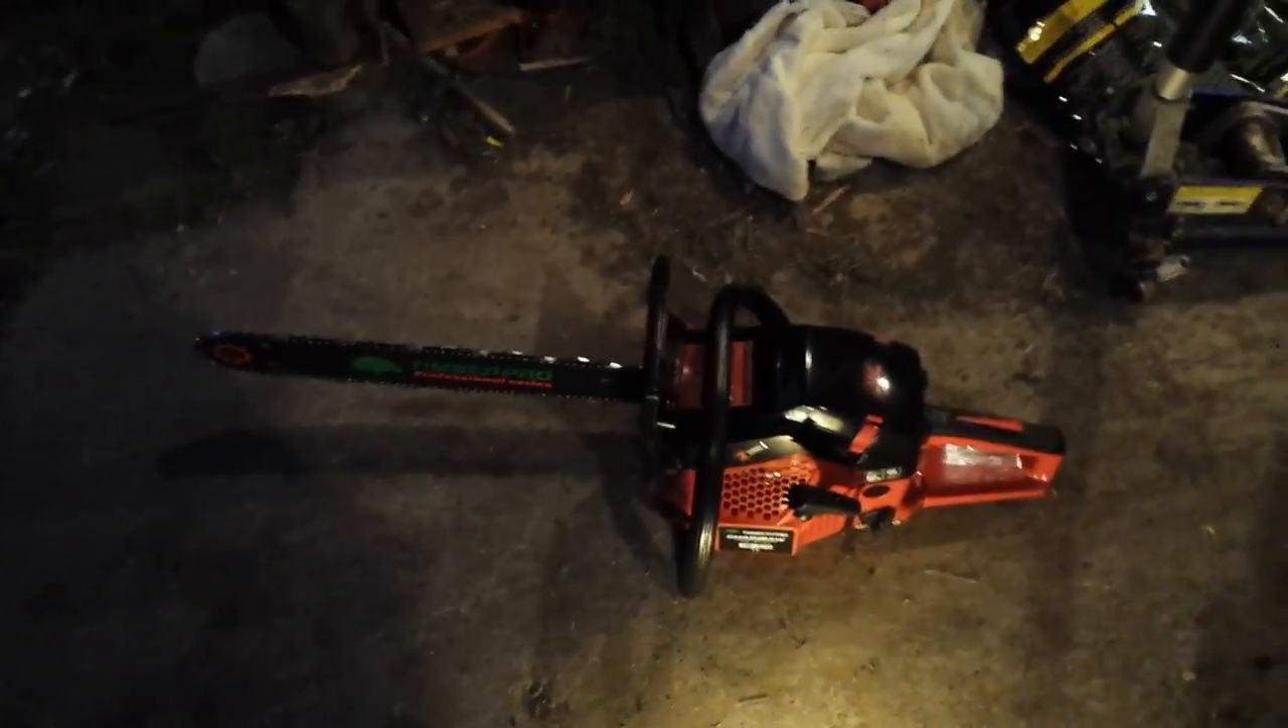So, there you go. Here is the saw all assembled.